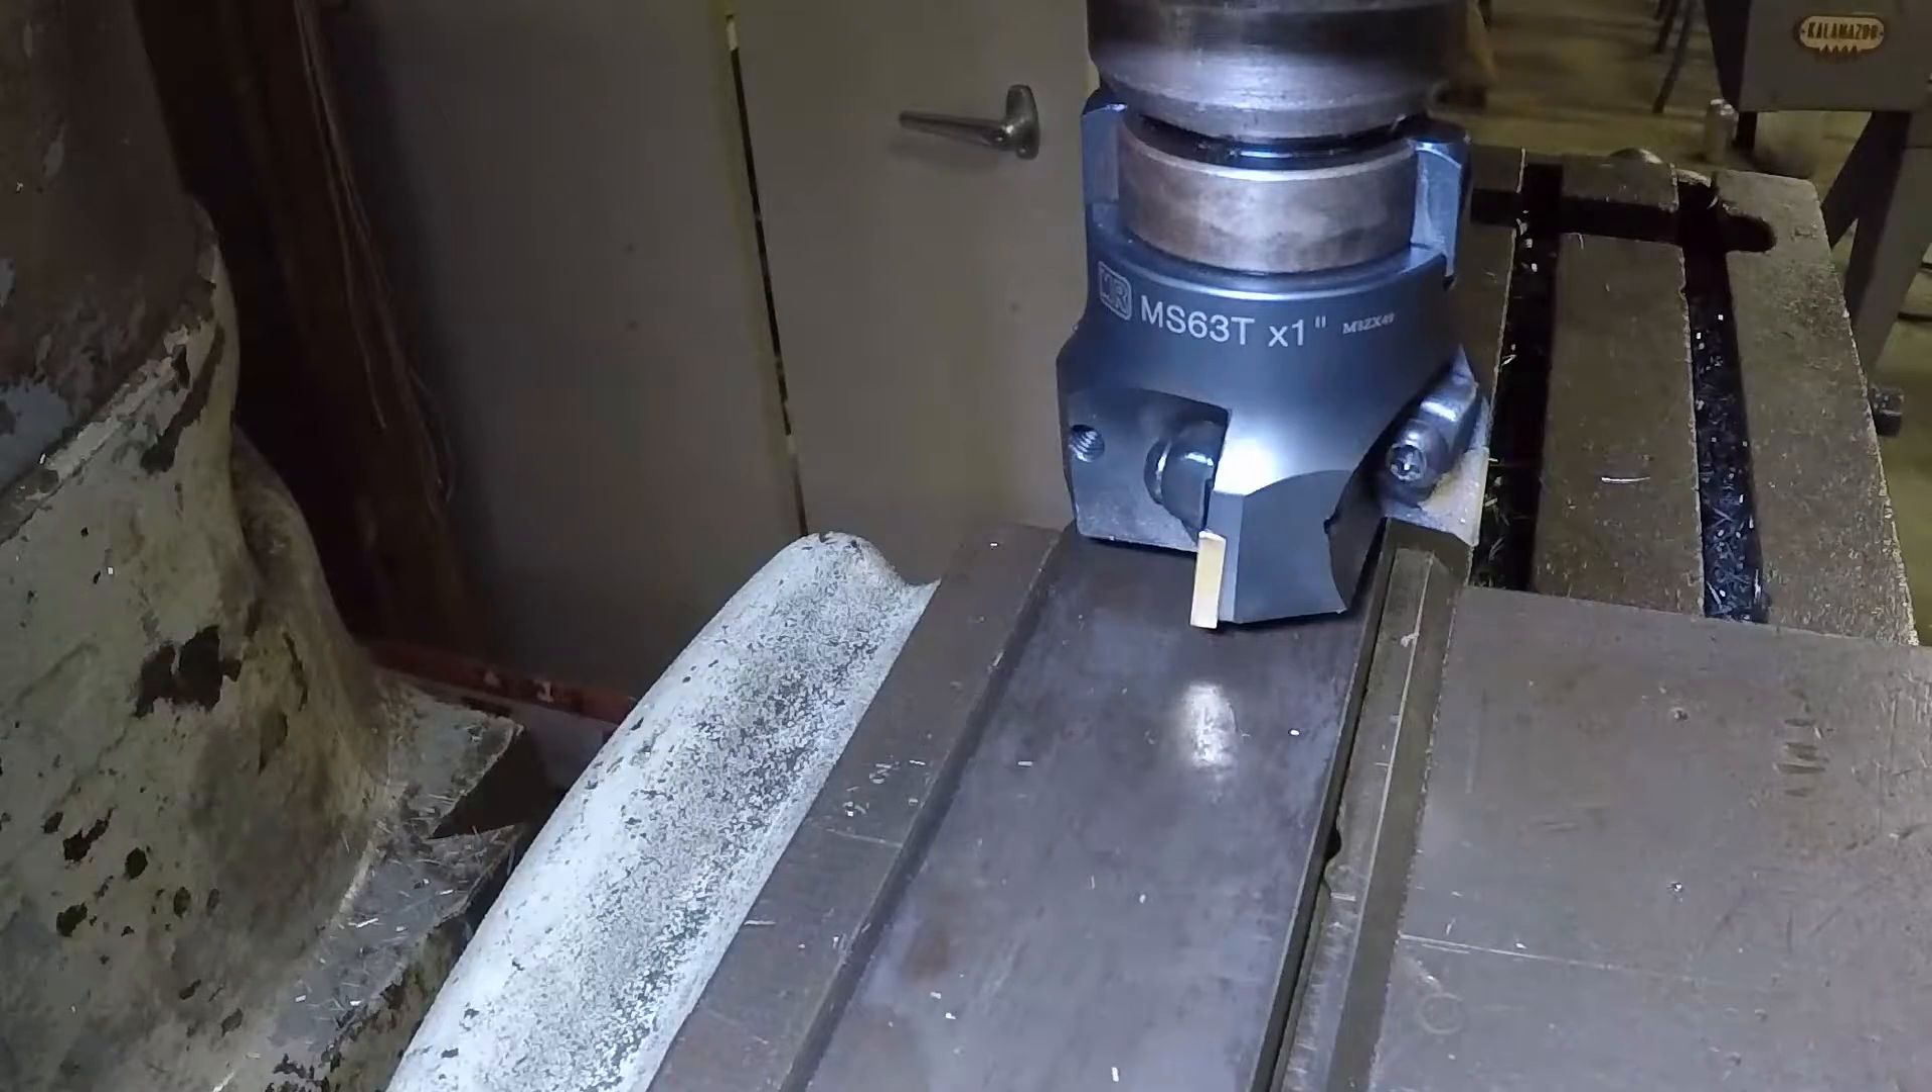All right, well, I got the end mill switched out for the face mill.